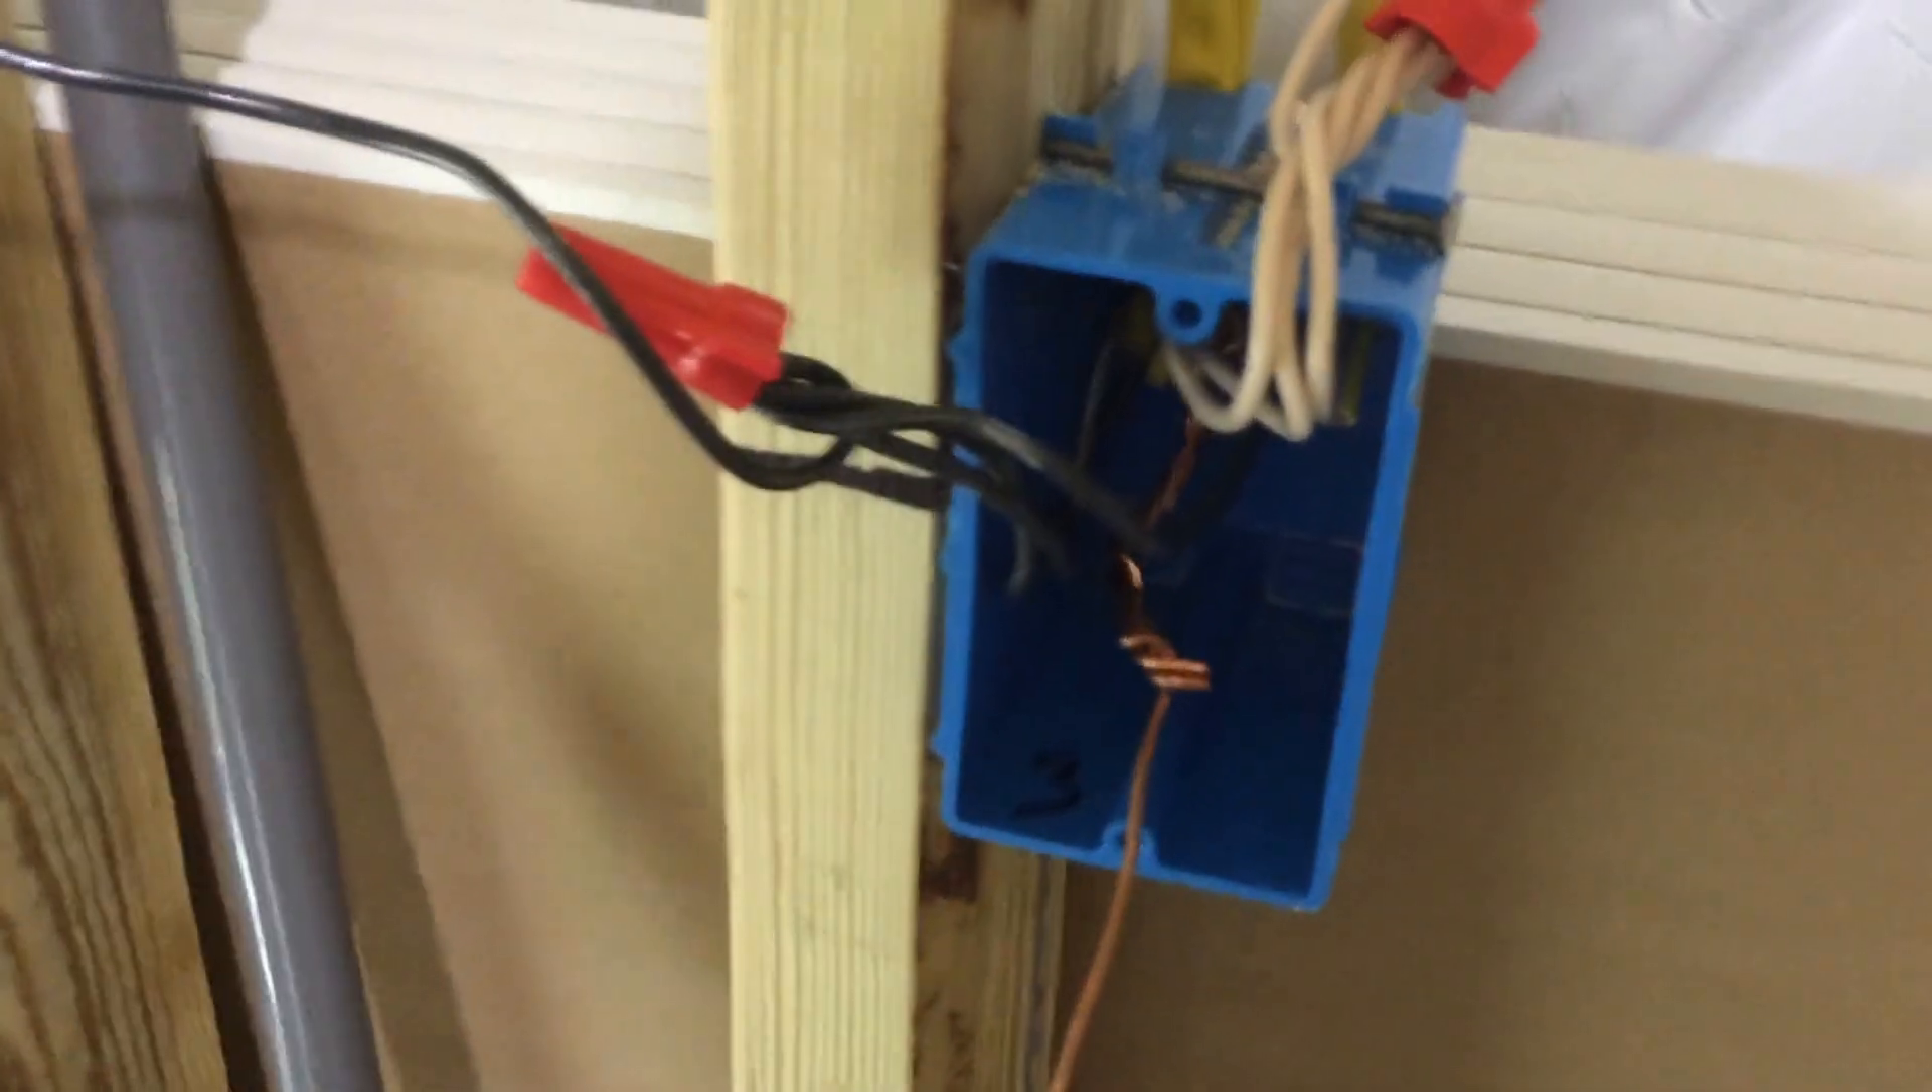But if you'll notice, this right here, all the ground wires were taken and twisted together.